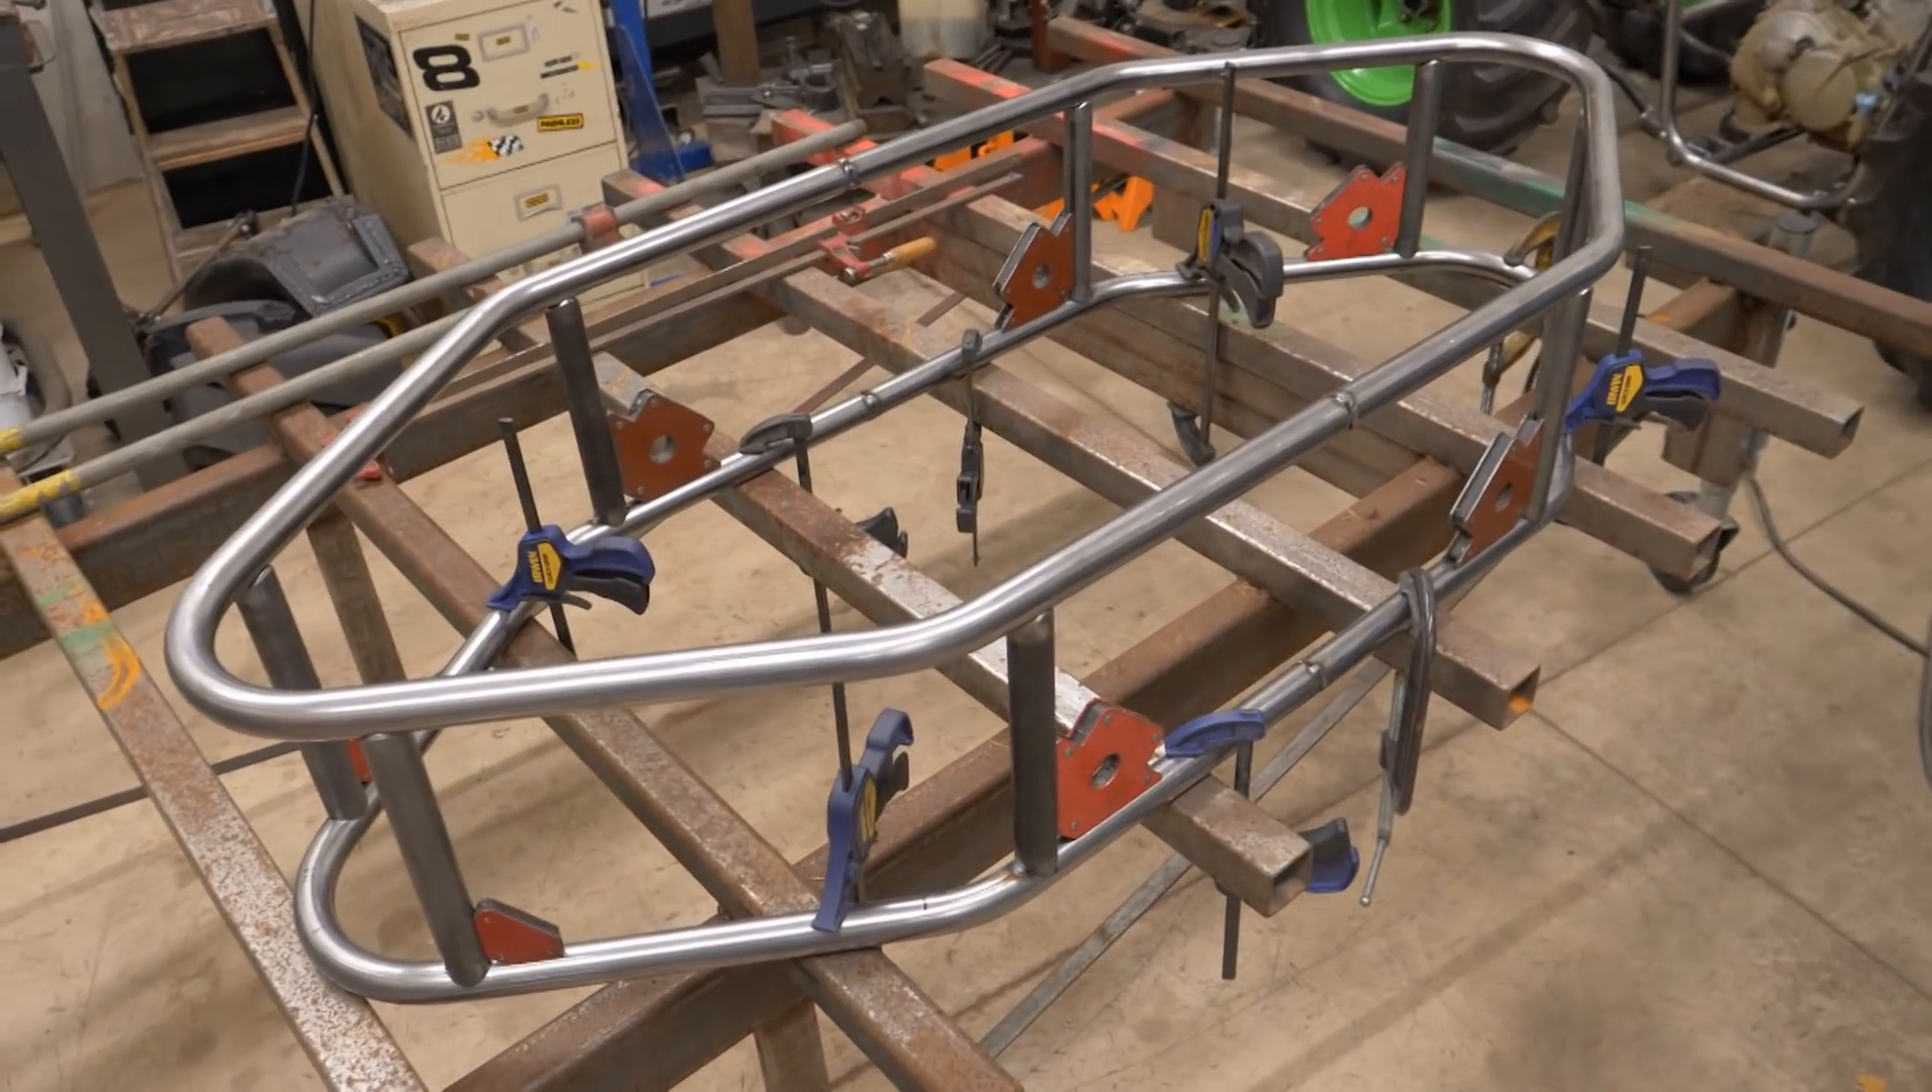Check it out we've got the main part of the chassis kind of mocked up here got some magnets and clamps holding it together.